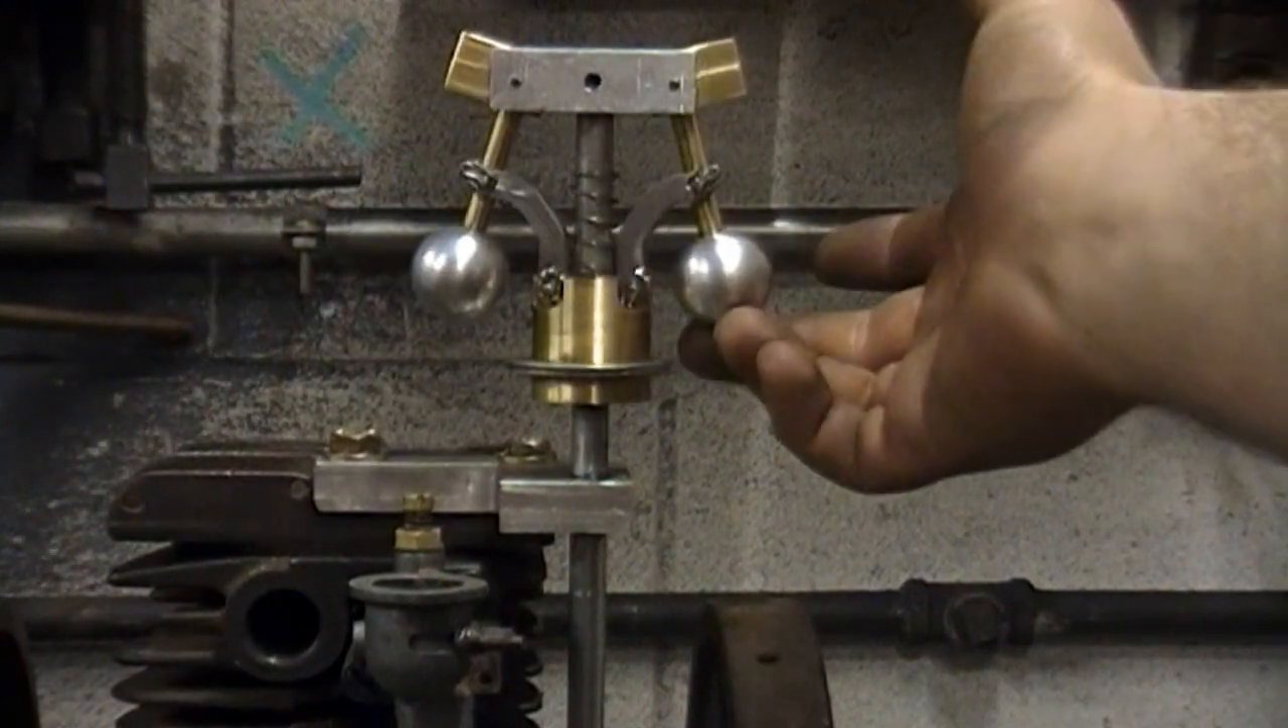You see right there, I've got the links in Which are these curved pieces right here They're all pinned in And it operates quite well.